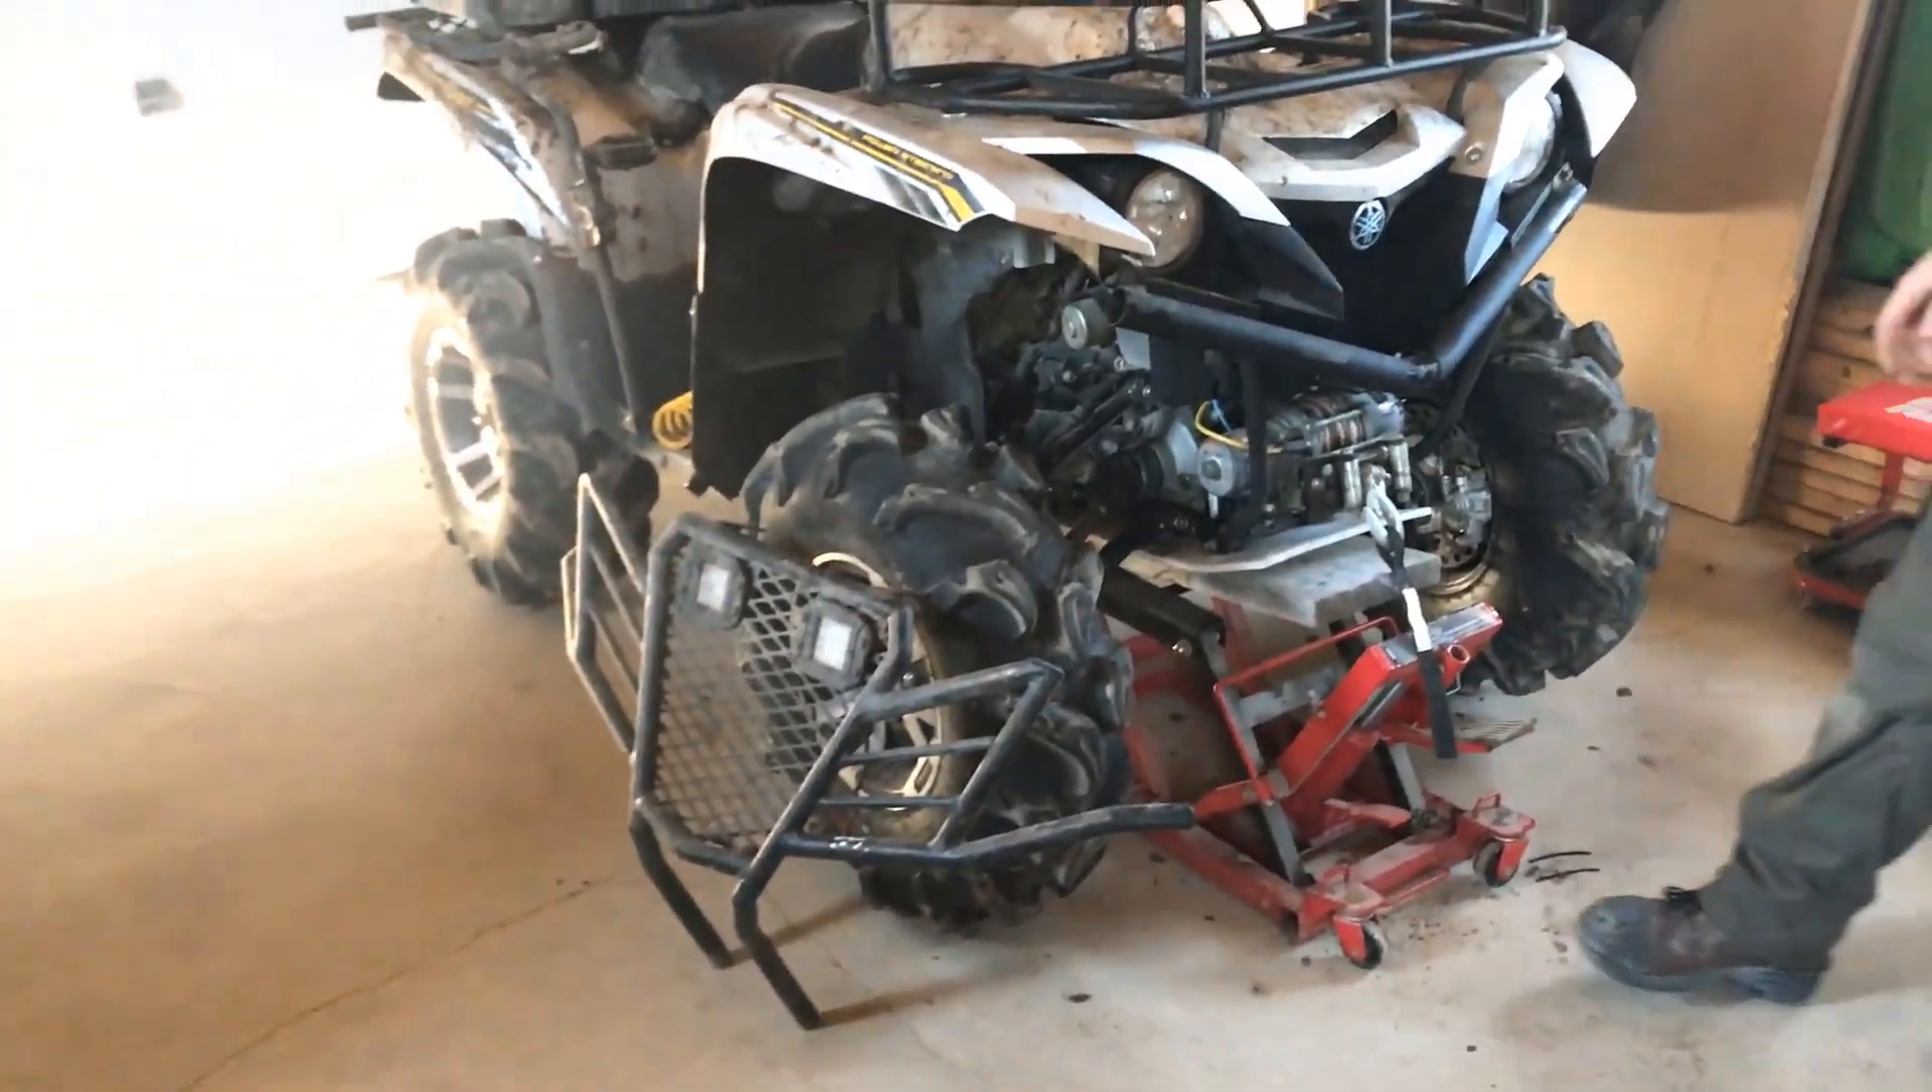Mine looks a little different on the front because I have a custom front bumper which I already have removed.